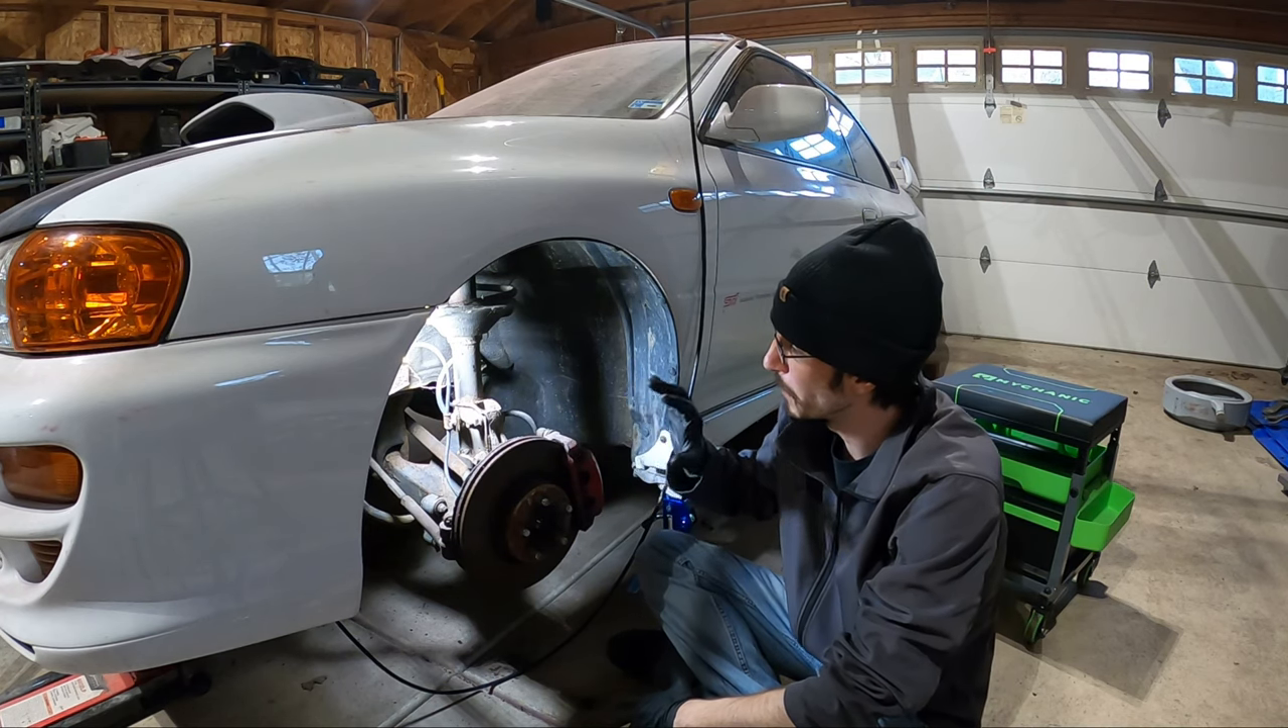All right so I got the wheel off.